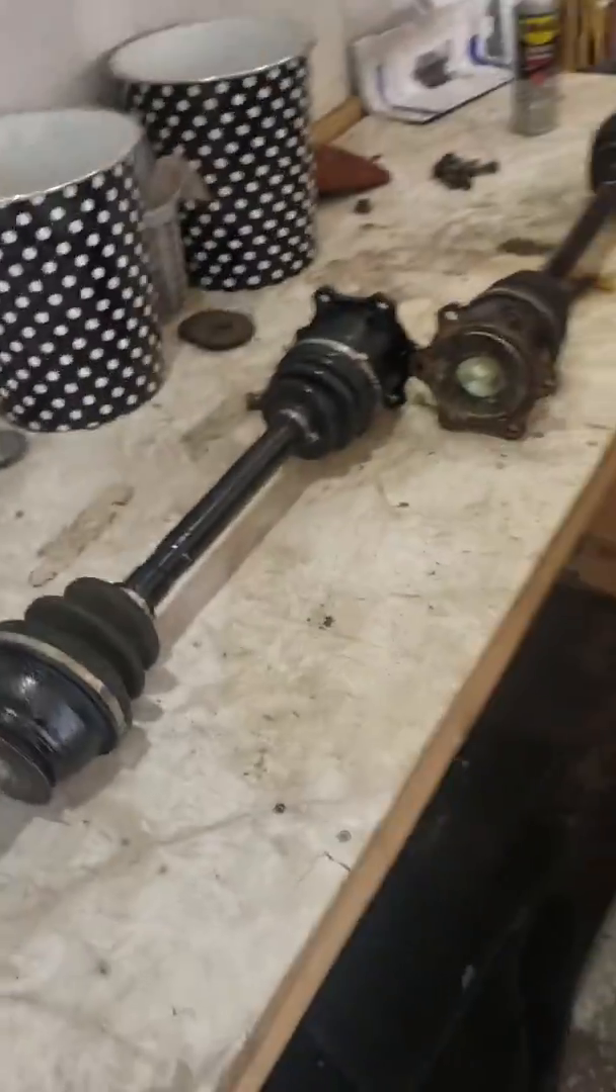Axles are still sitting here i need to go back in the car i haven't quite got there yet.